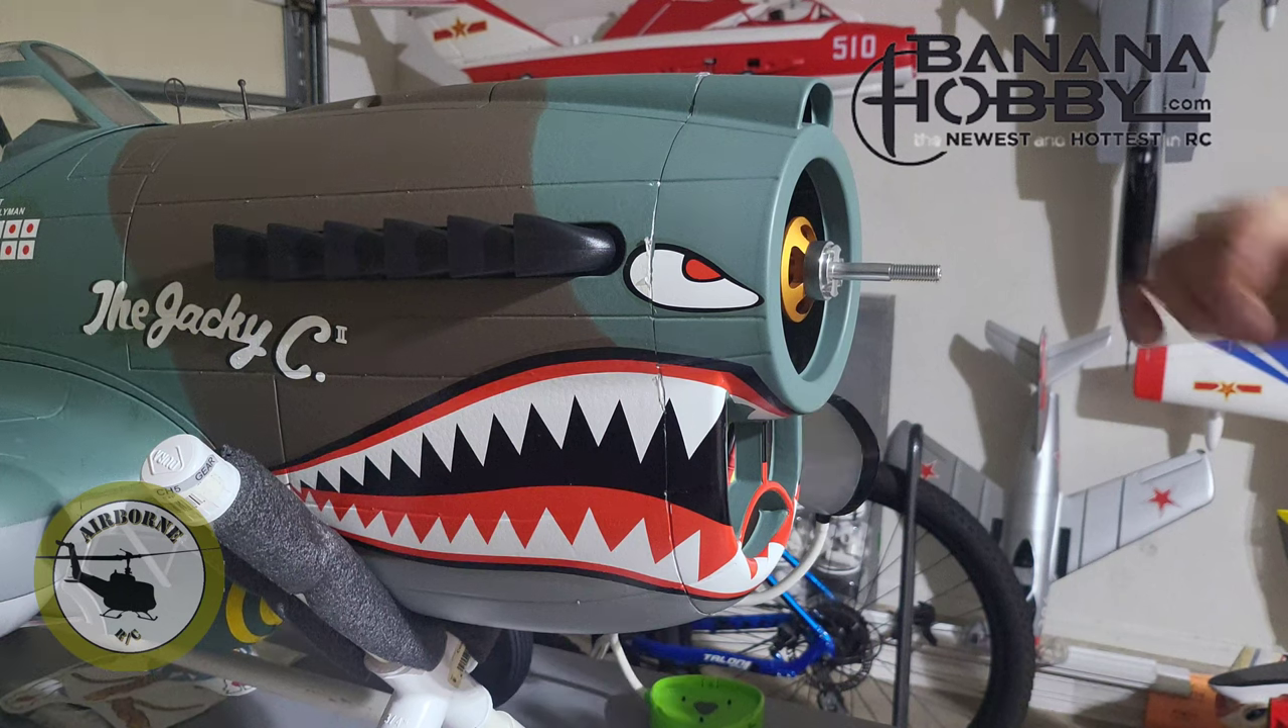And there's the cowl all installed.